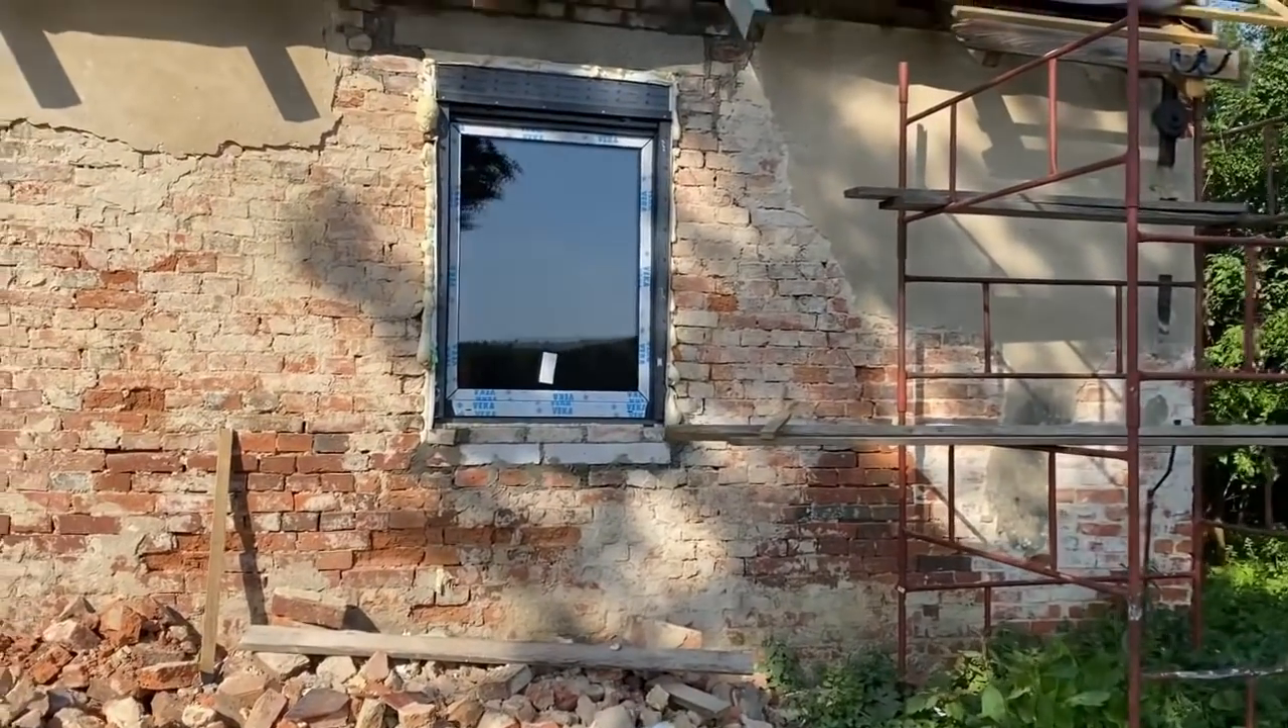I proszę bardzo, jeszcze mamy okno od dolnej sypialni, też wstawione, pięknie z roletą.